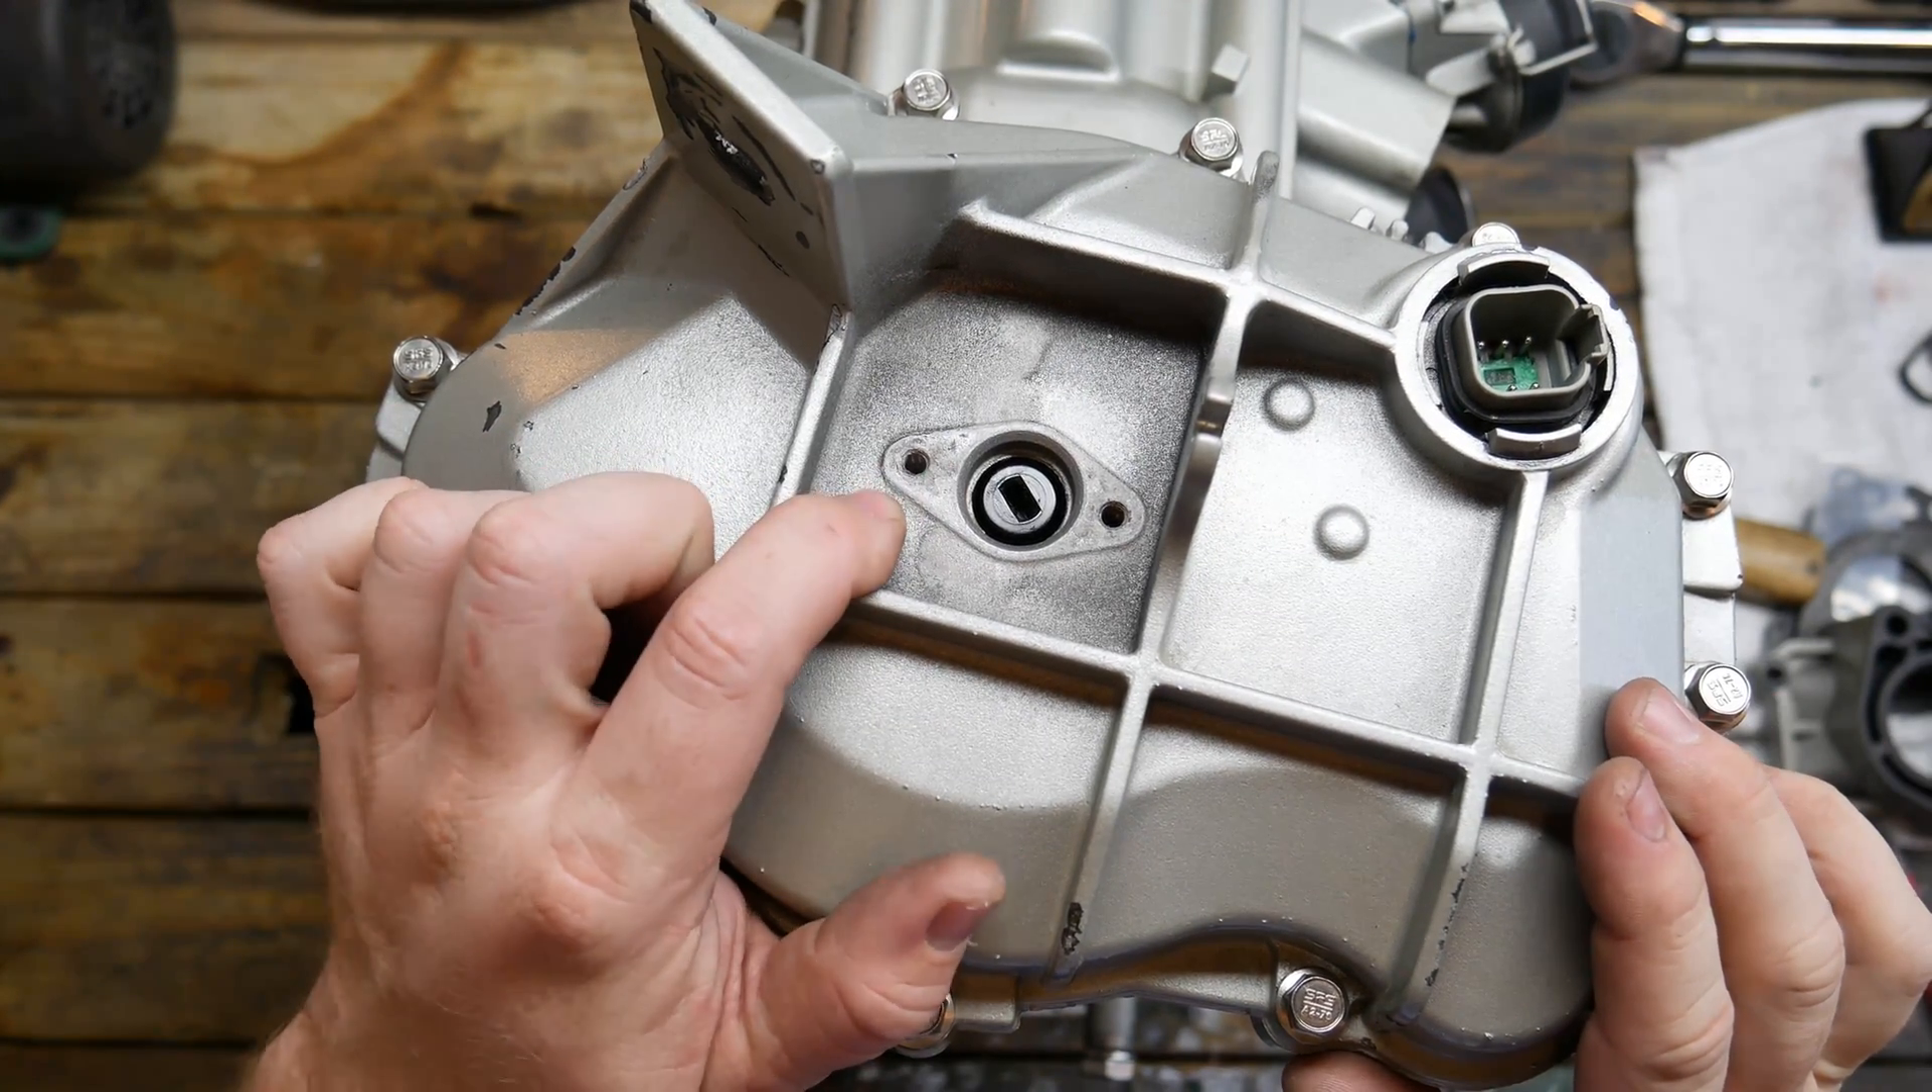Okay the front cover is installed, up next we'll be installing the oil pump.